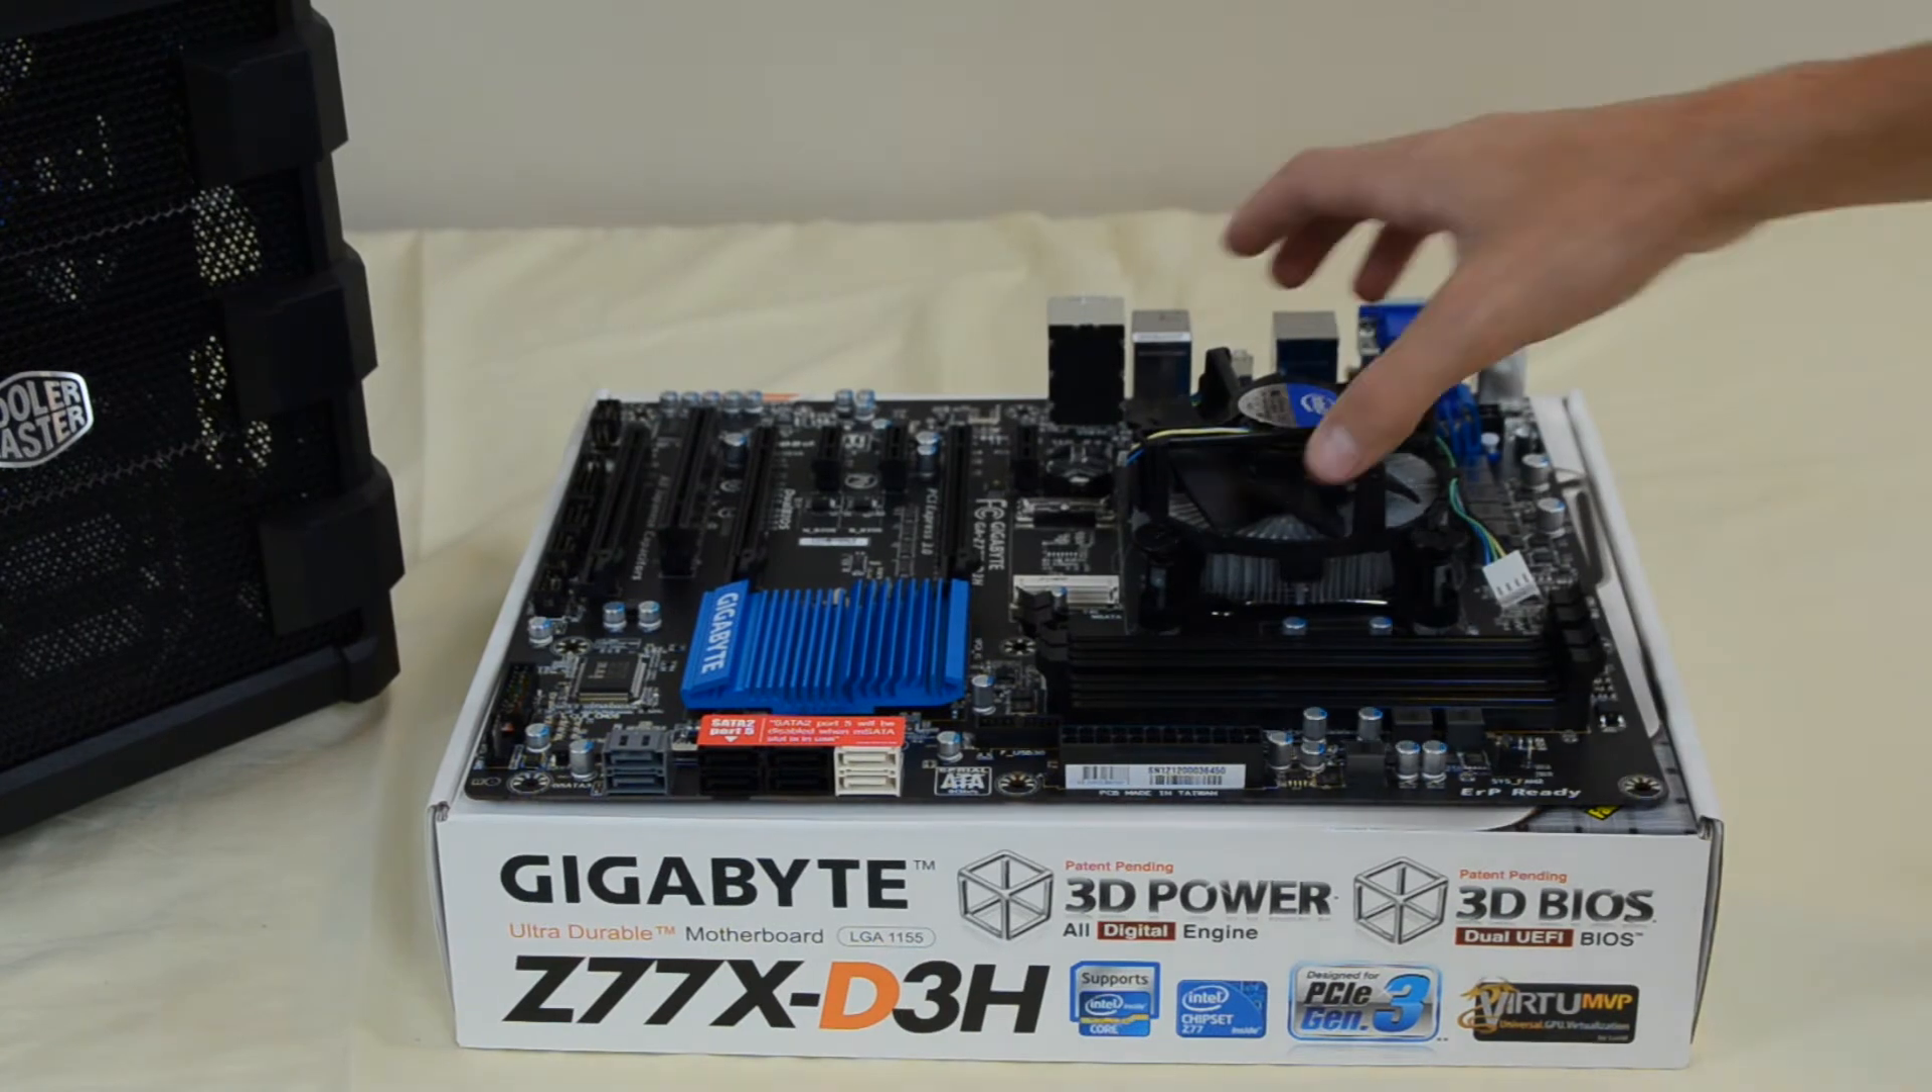And our CPU fan is installed.